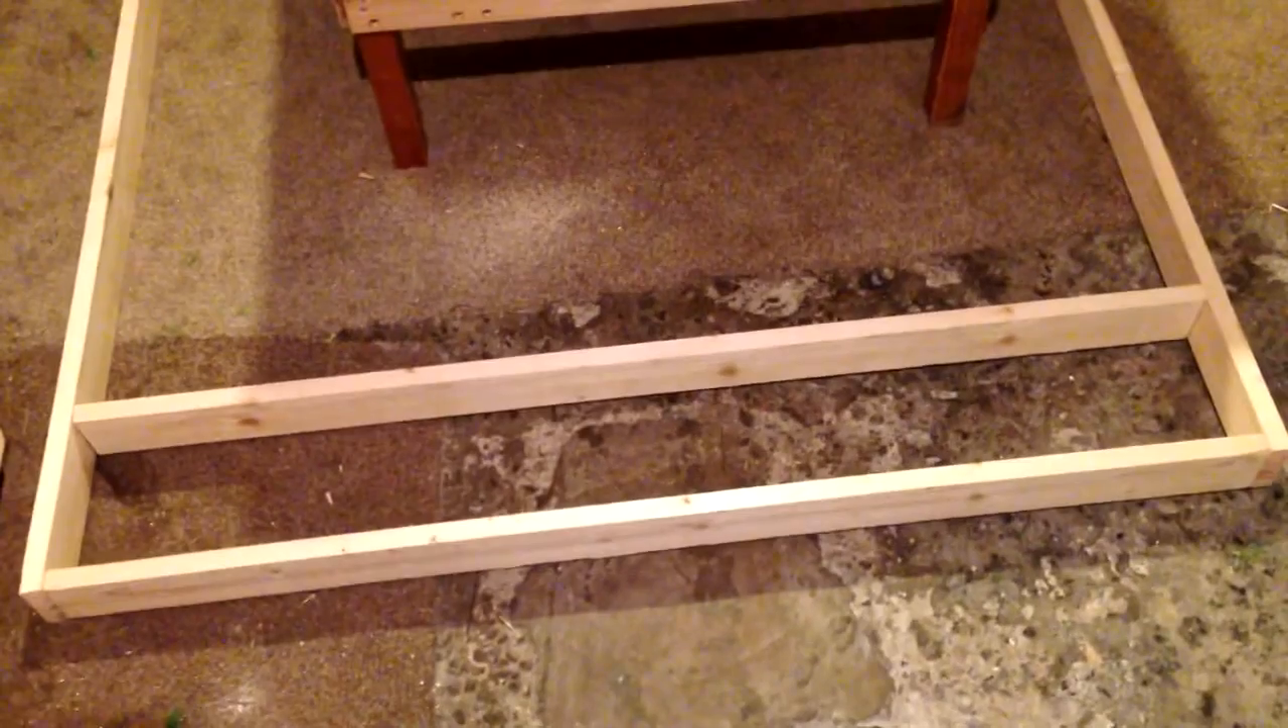Um I've taken the the long sides you can see up here over there and I've taken the long width sections um and I joined them together.